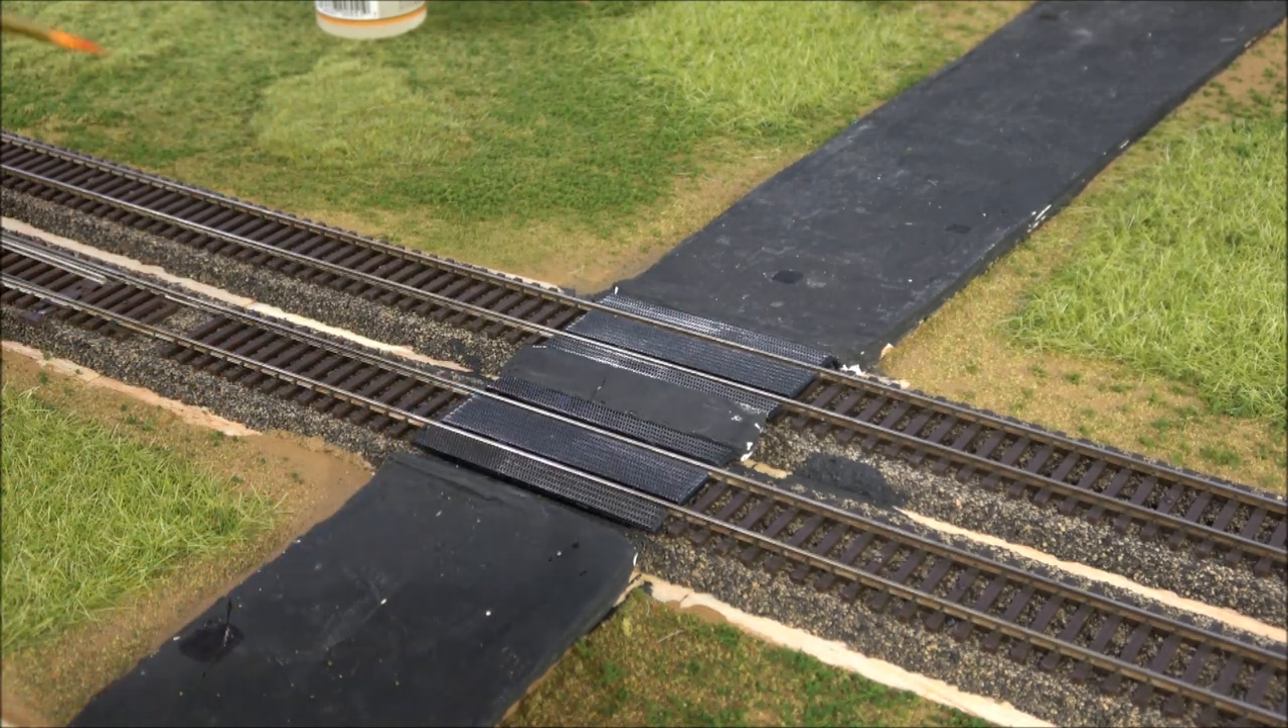I've installed the woodland scenics grade crossing plates as you can see.